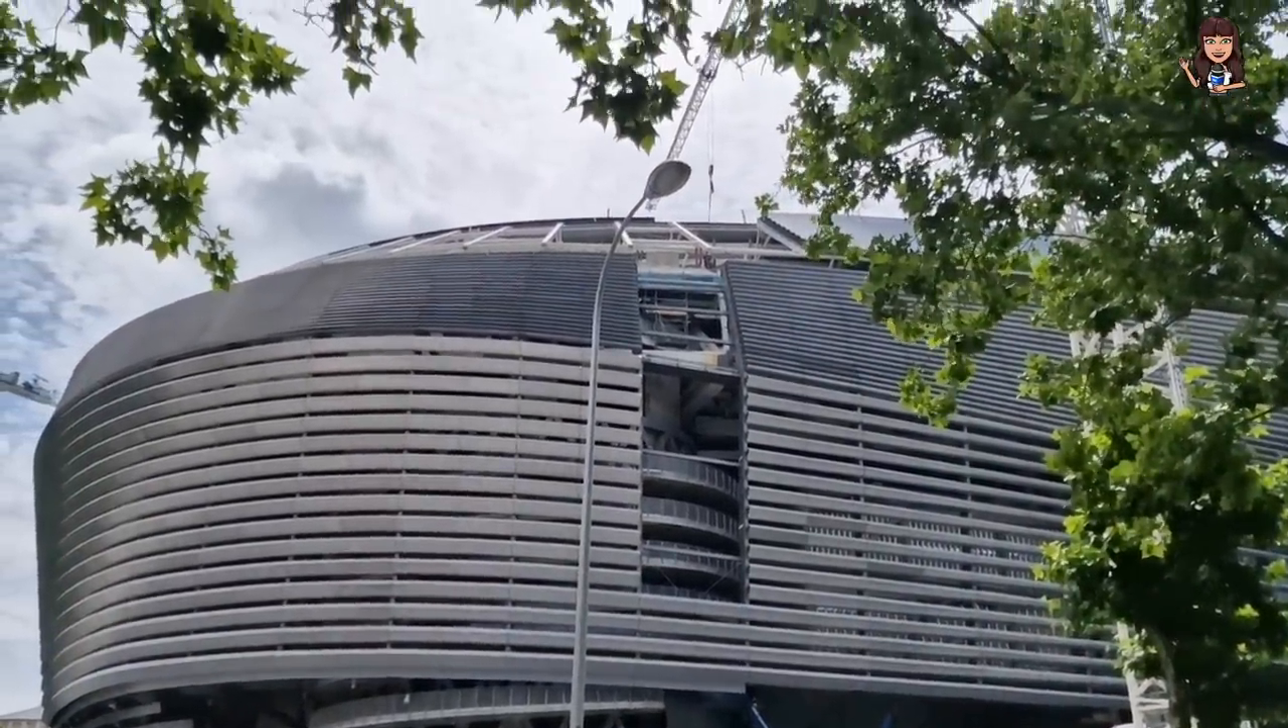Falta todo este sector aún por completar.